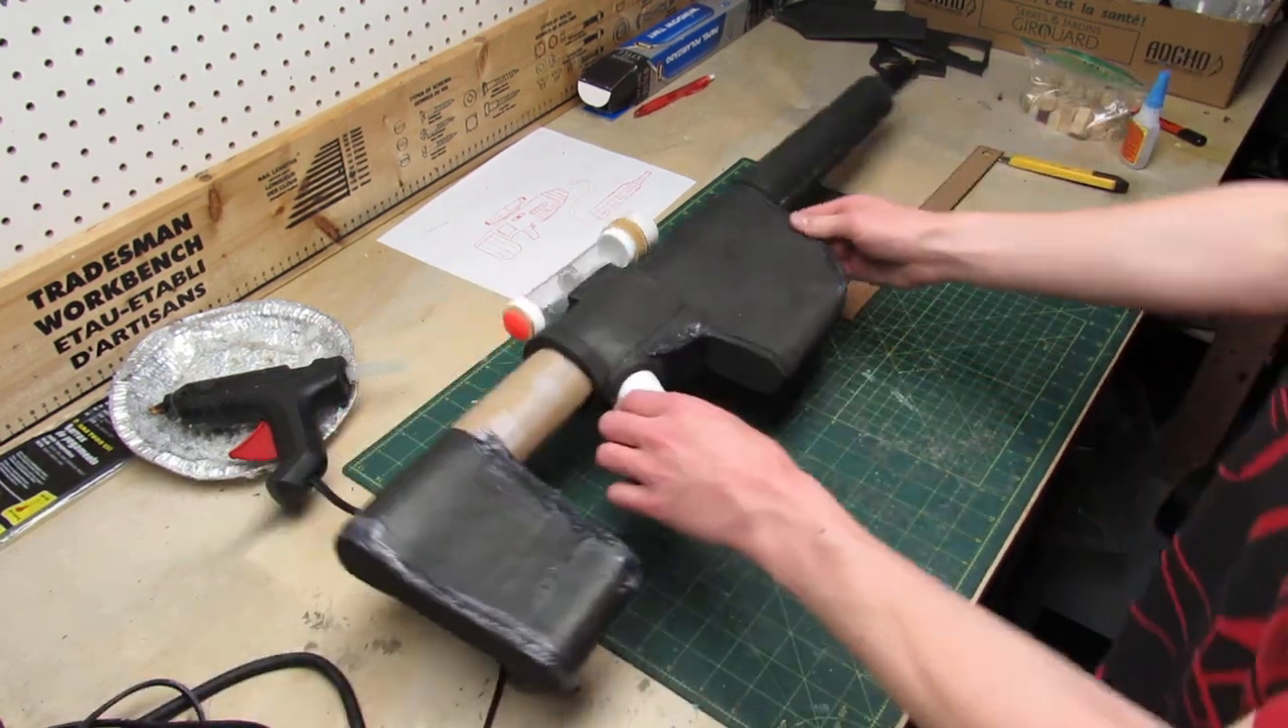So now there is the finished scope attached to the gun.